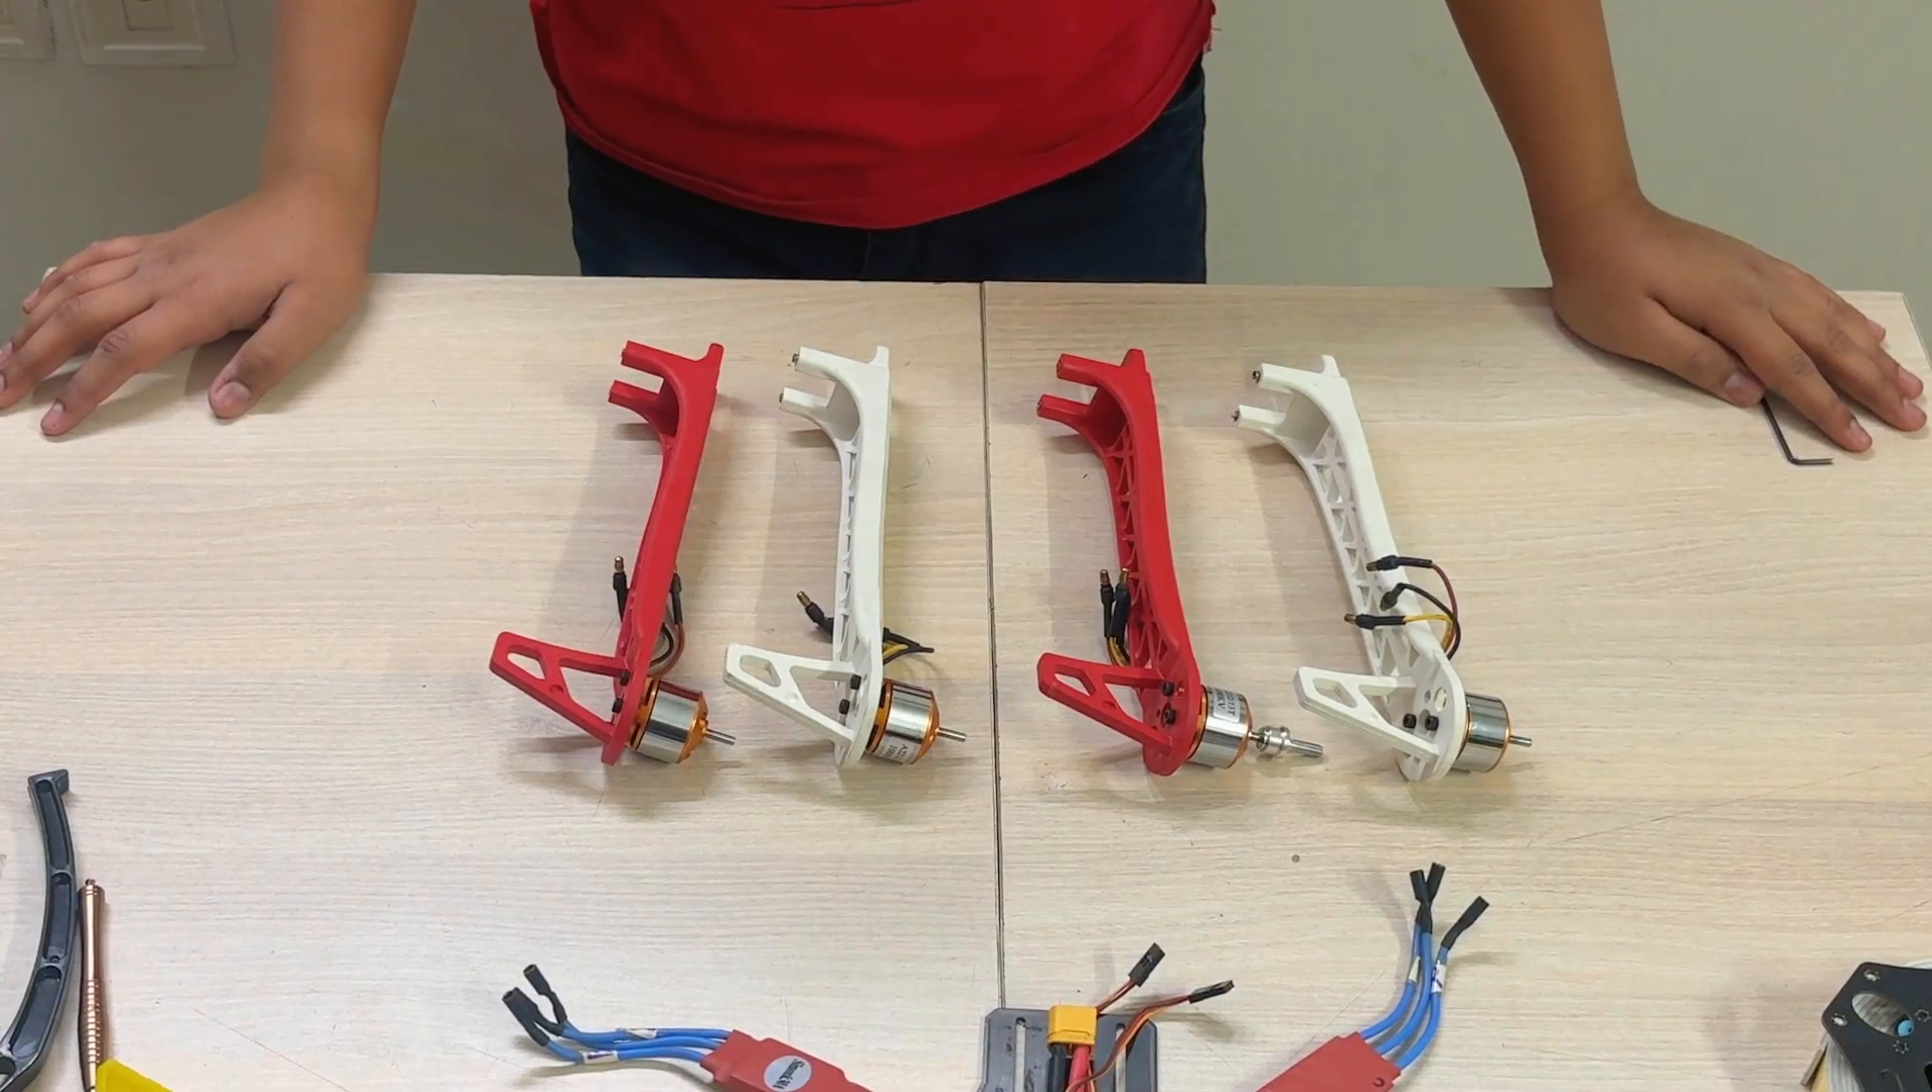So, I have now attached each motor to each arm.